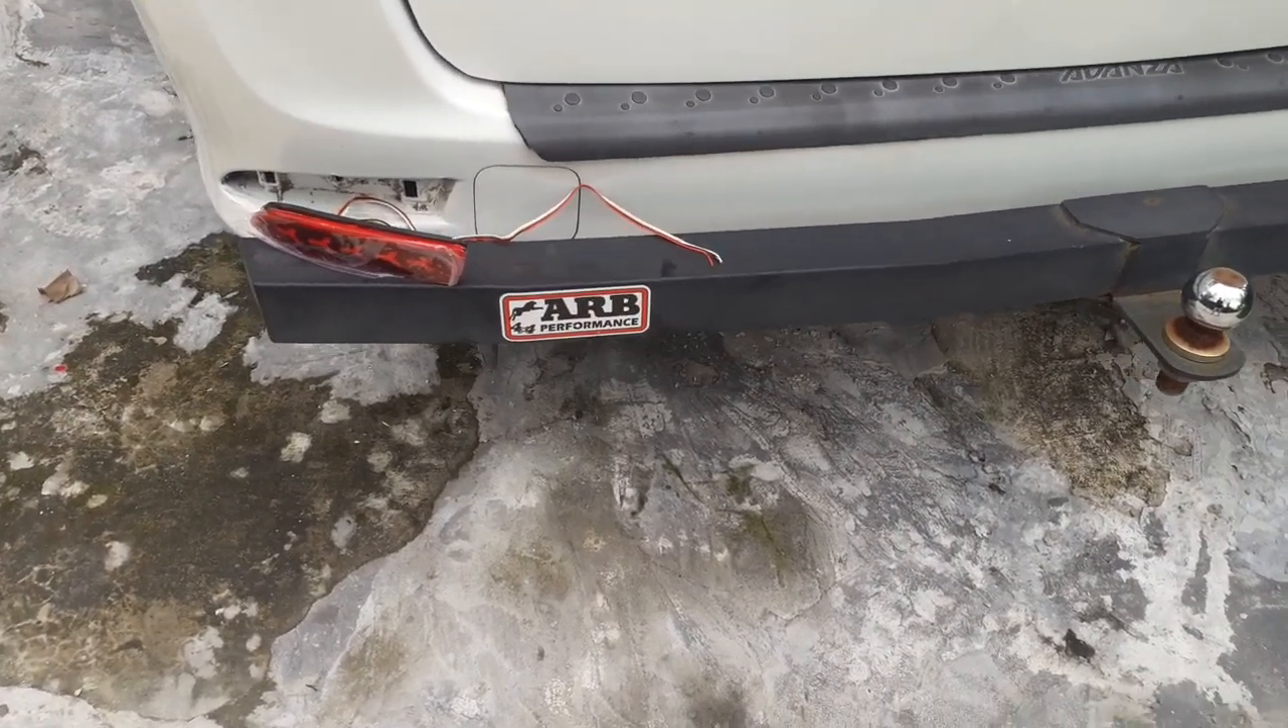Reflektor mata kucing yang lama itu yang bawaan sudah saya buka, tinggal pasang.